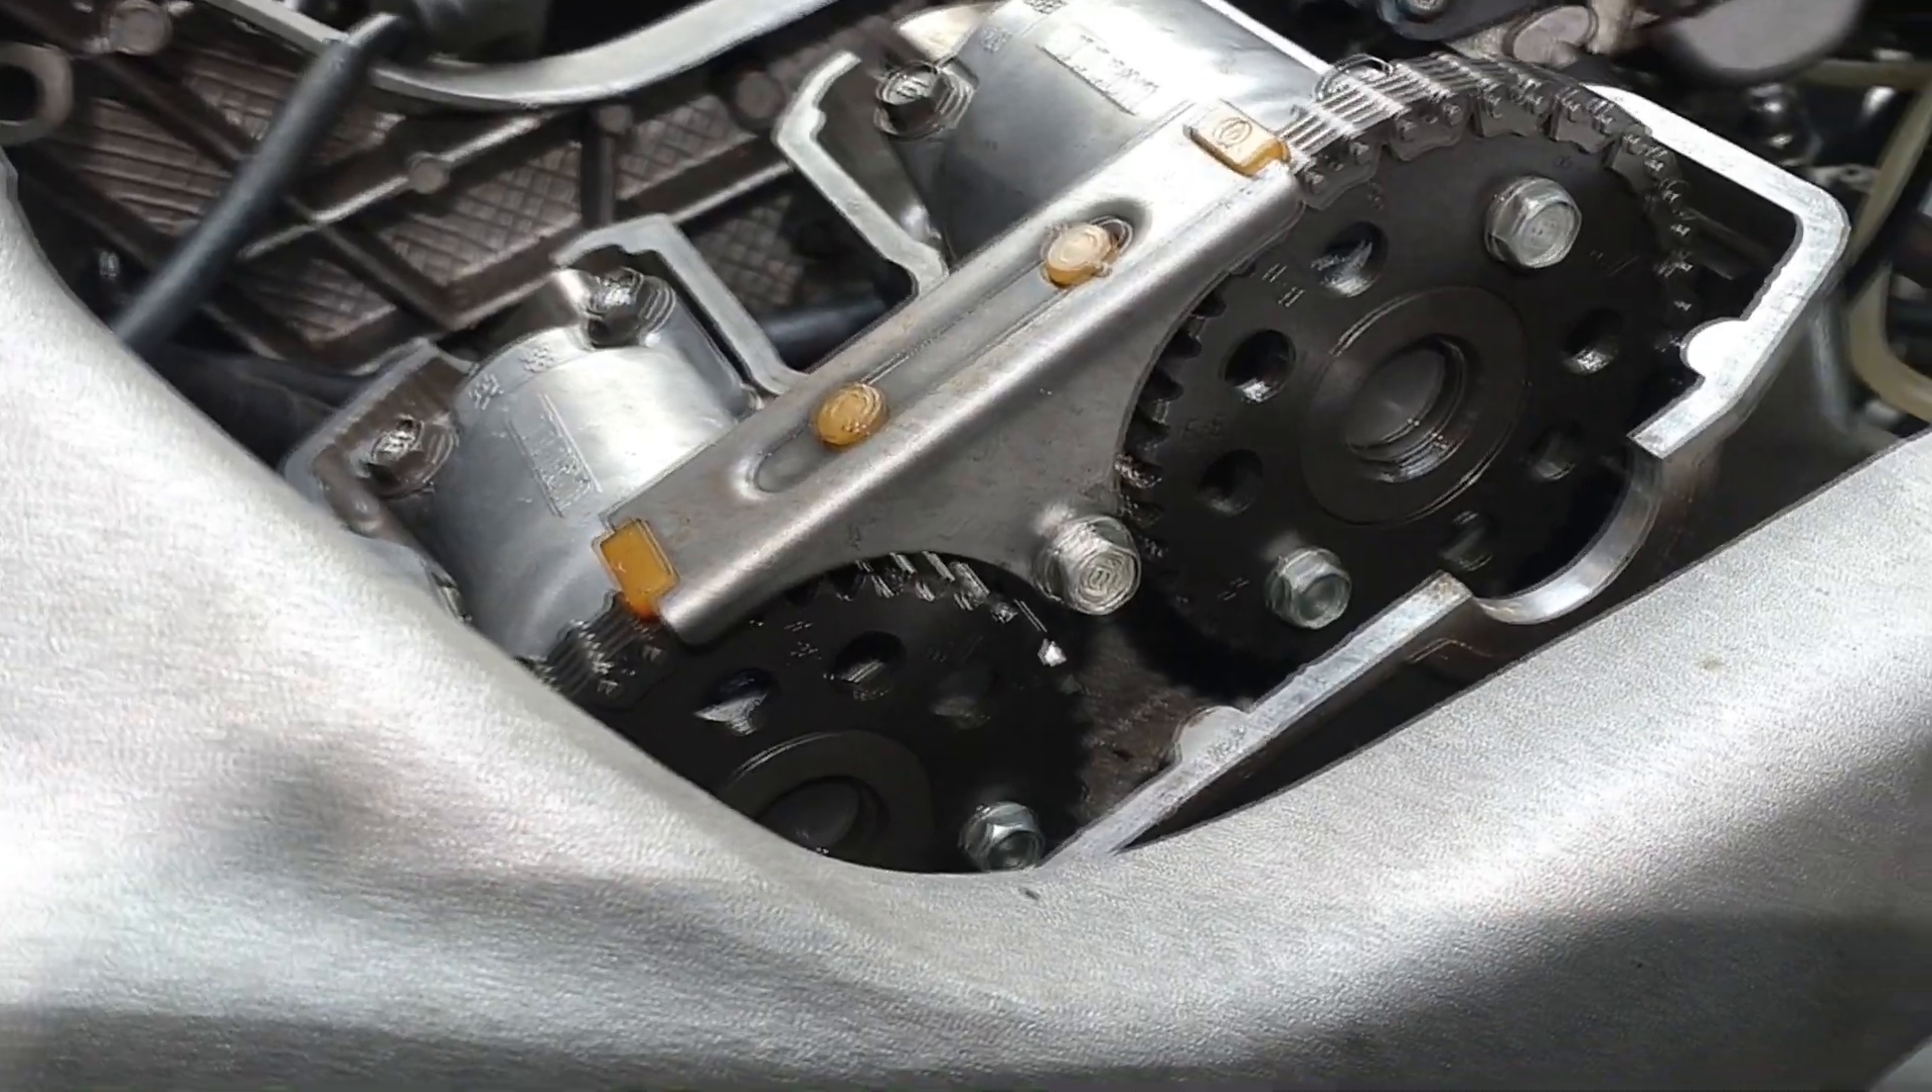So that's the camshafts in now on the rear.